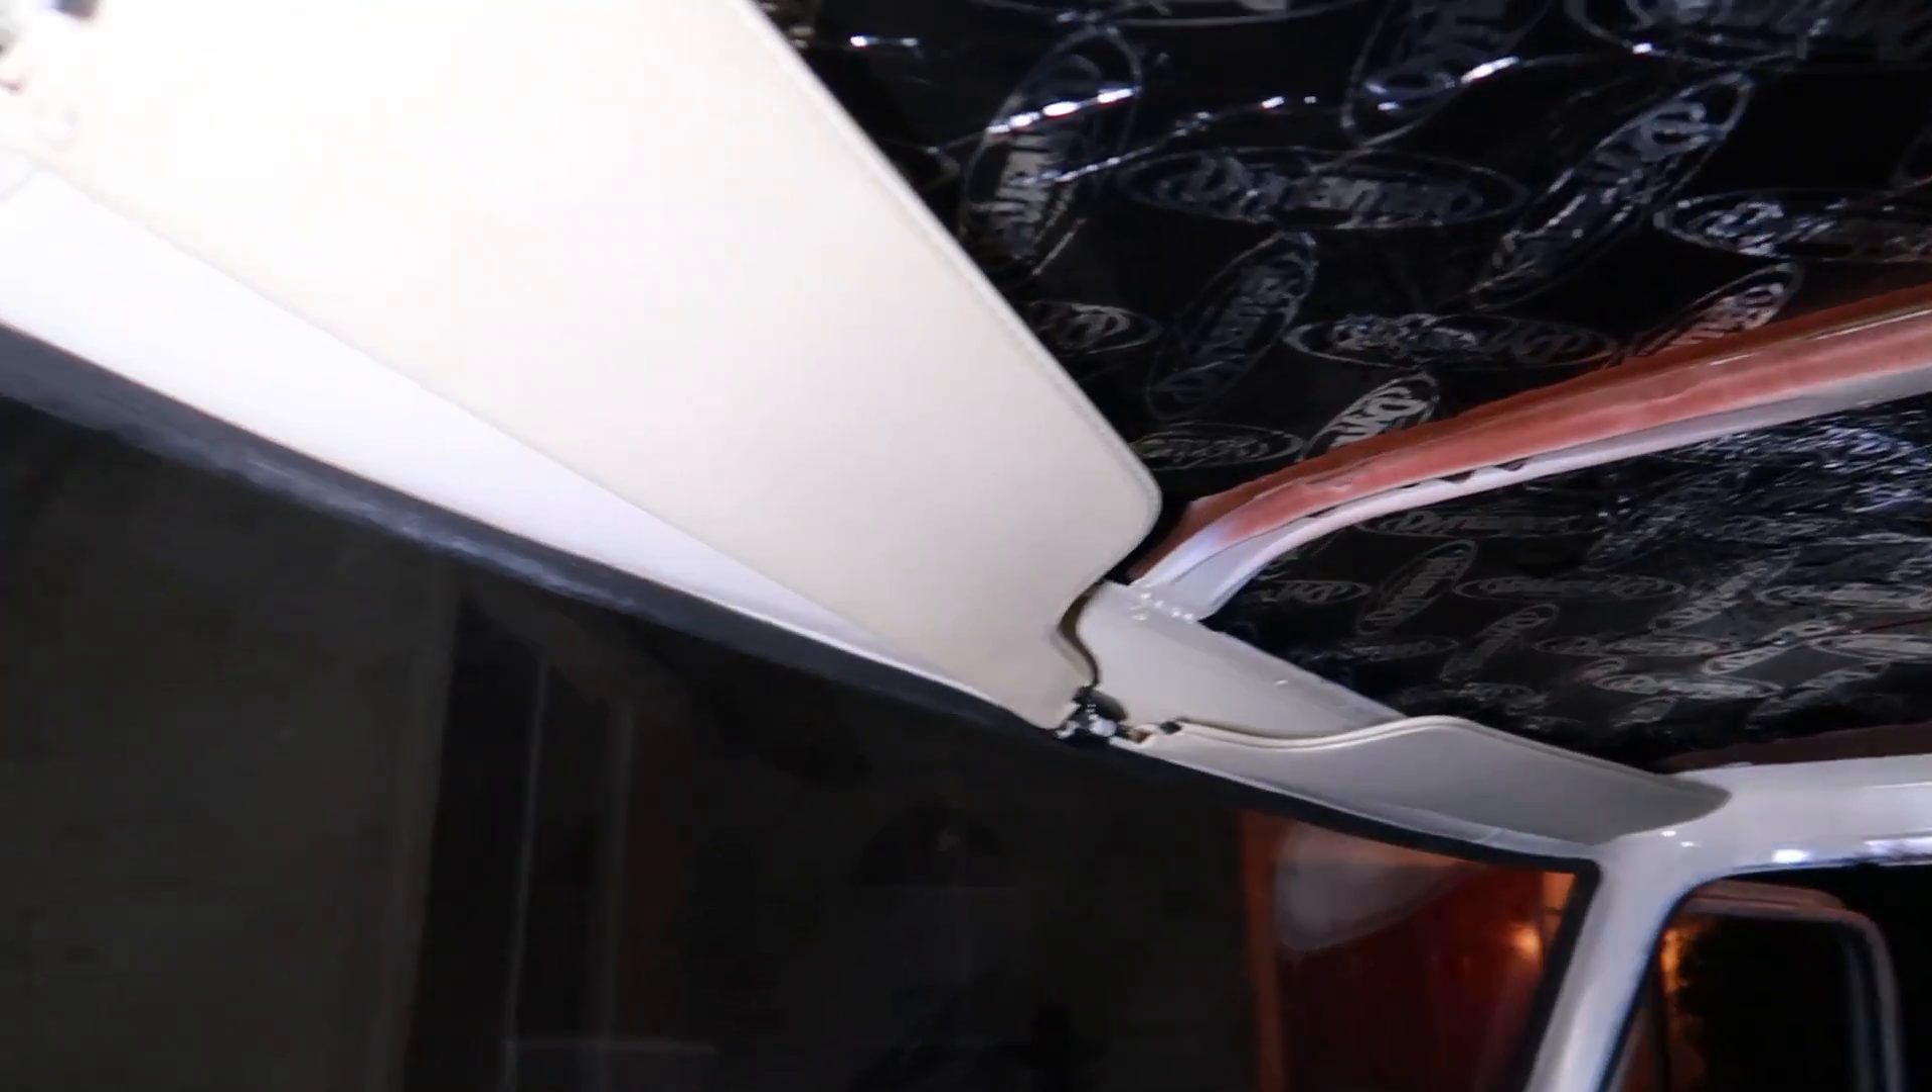Headliner still has to go back in.